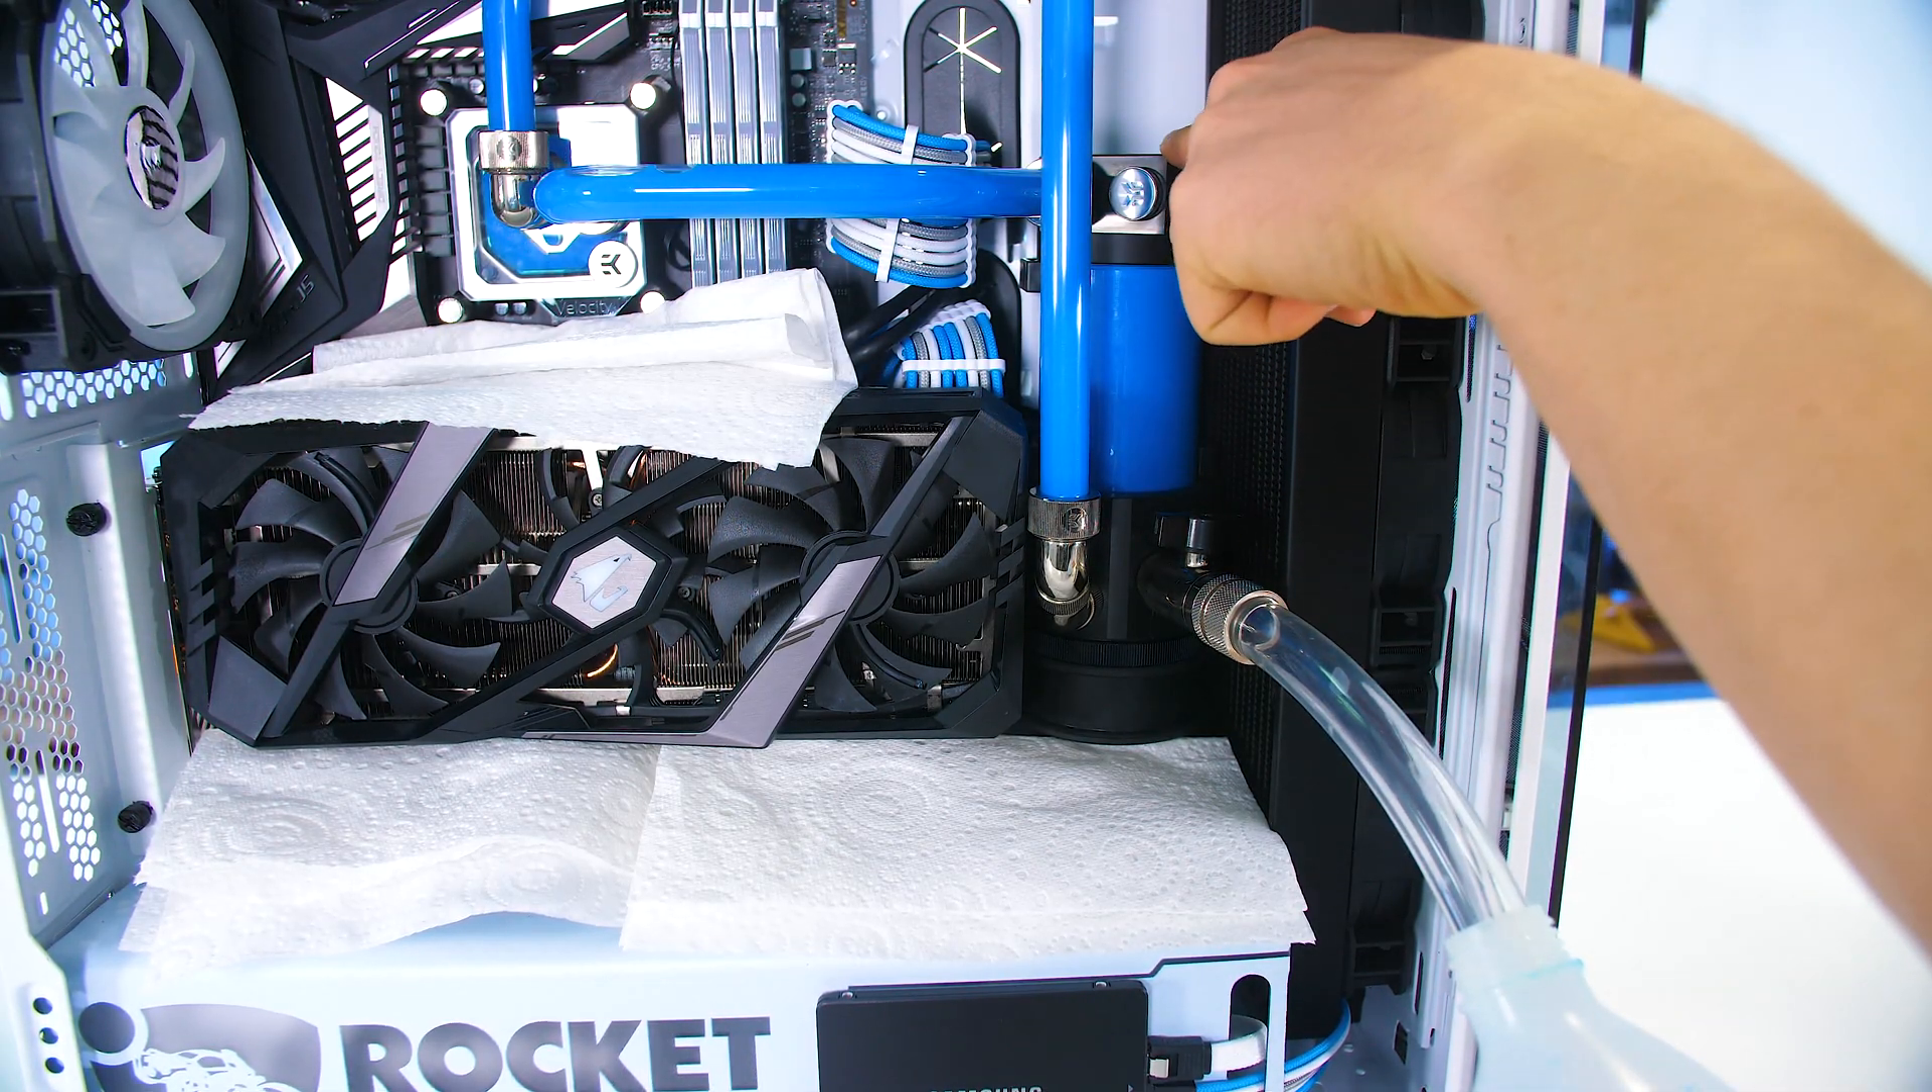So, our soft tube is threaded in.